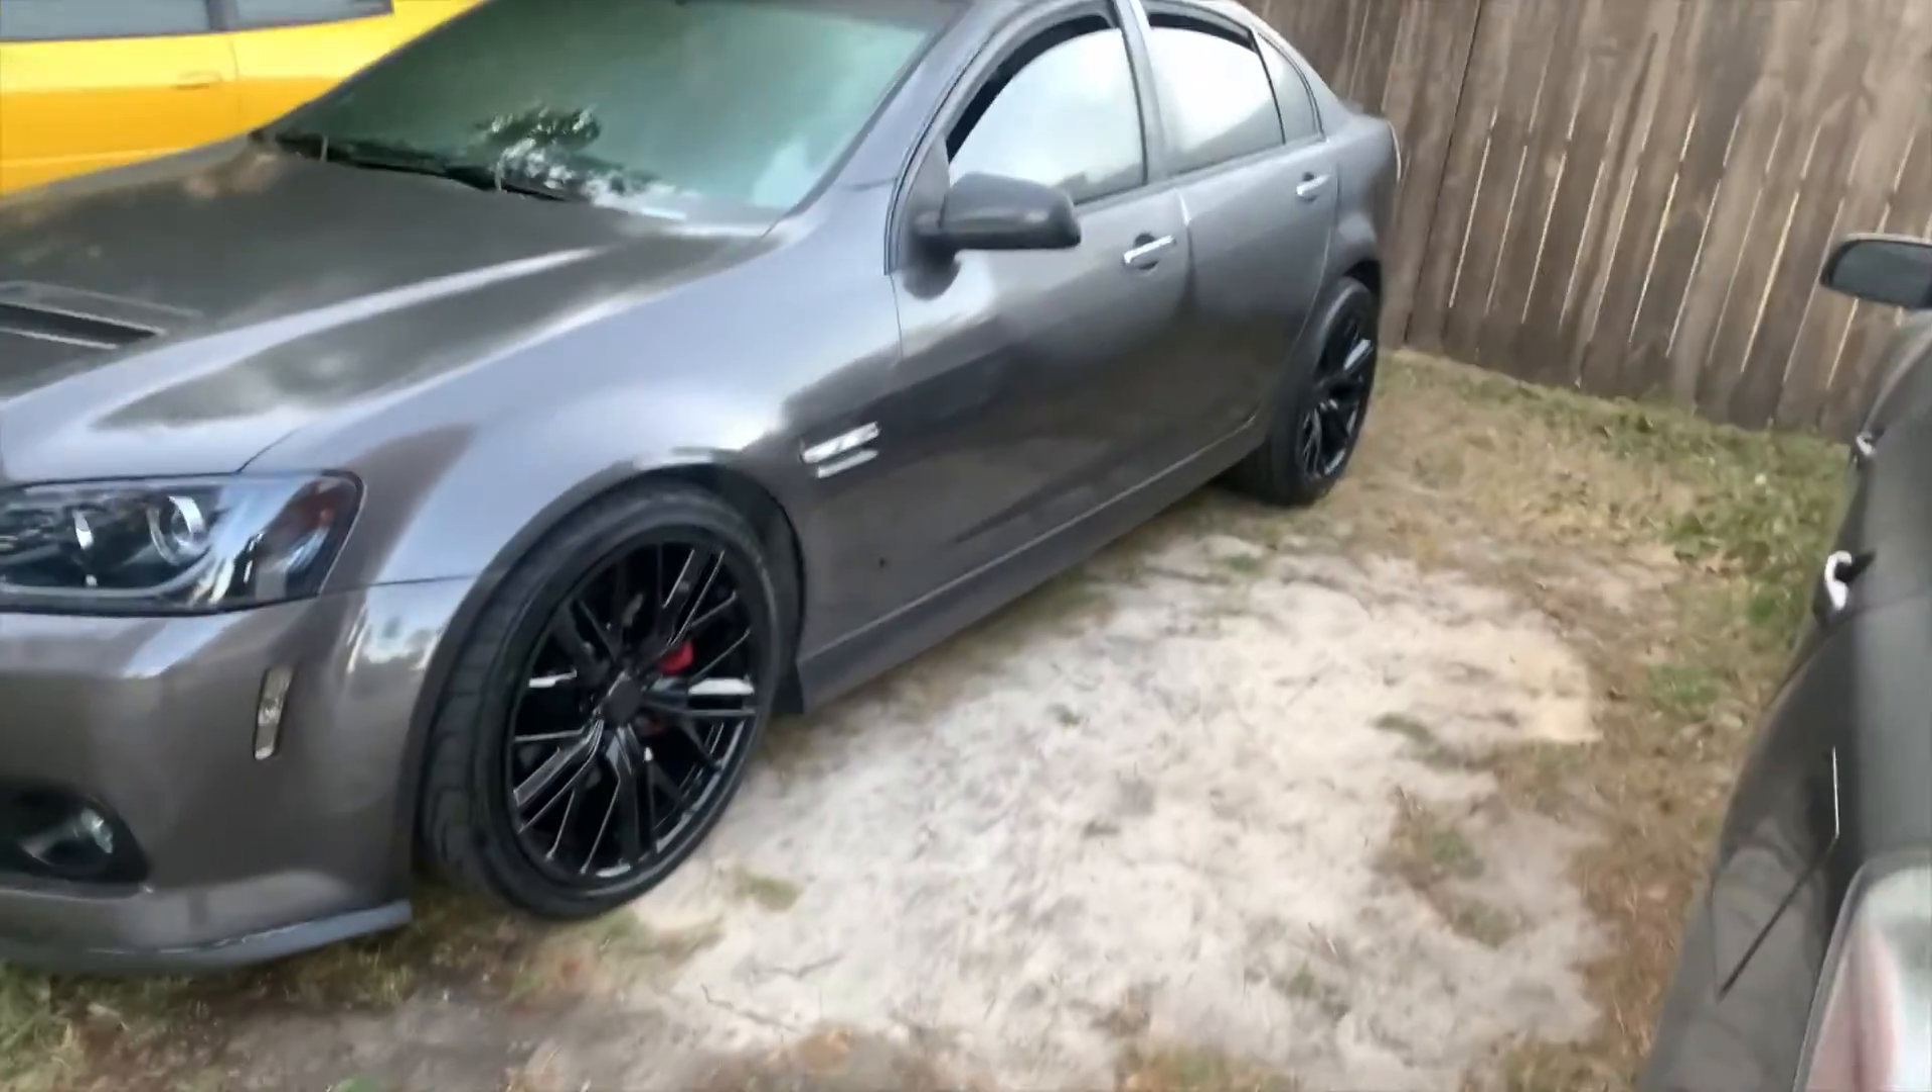Put the wheels on a g8 last night and it looks good.